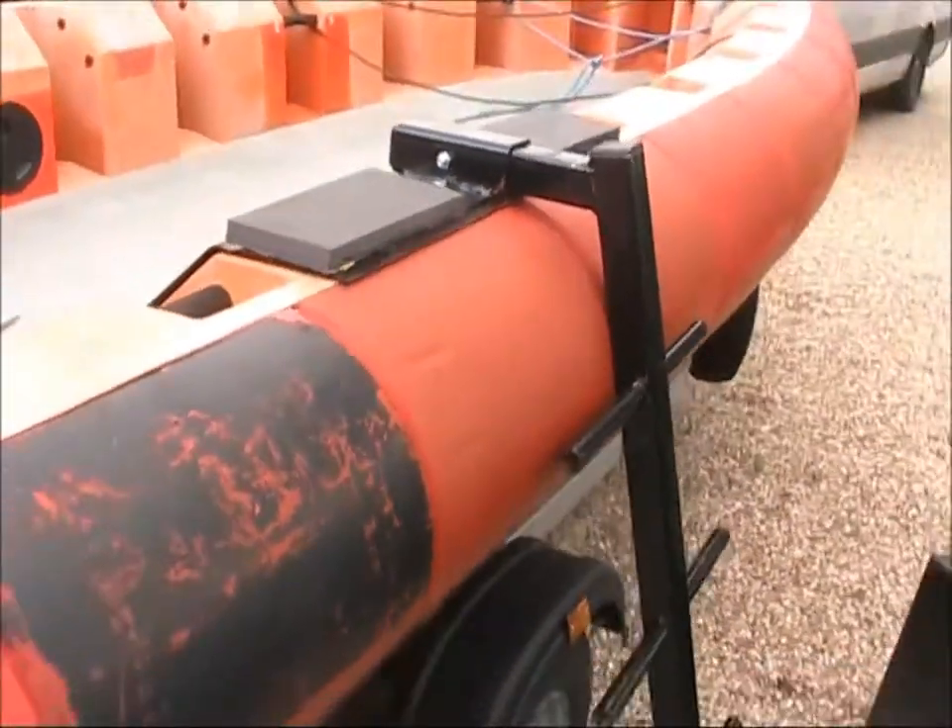And that's it. We've finished. The Mark 3 ladder.